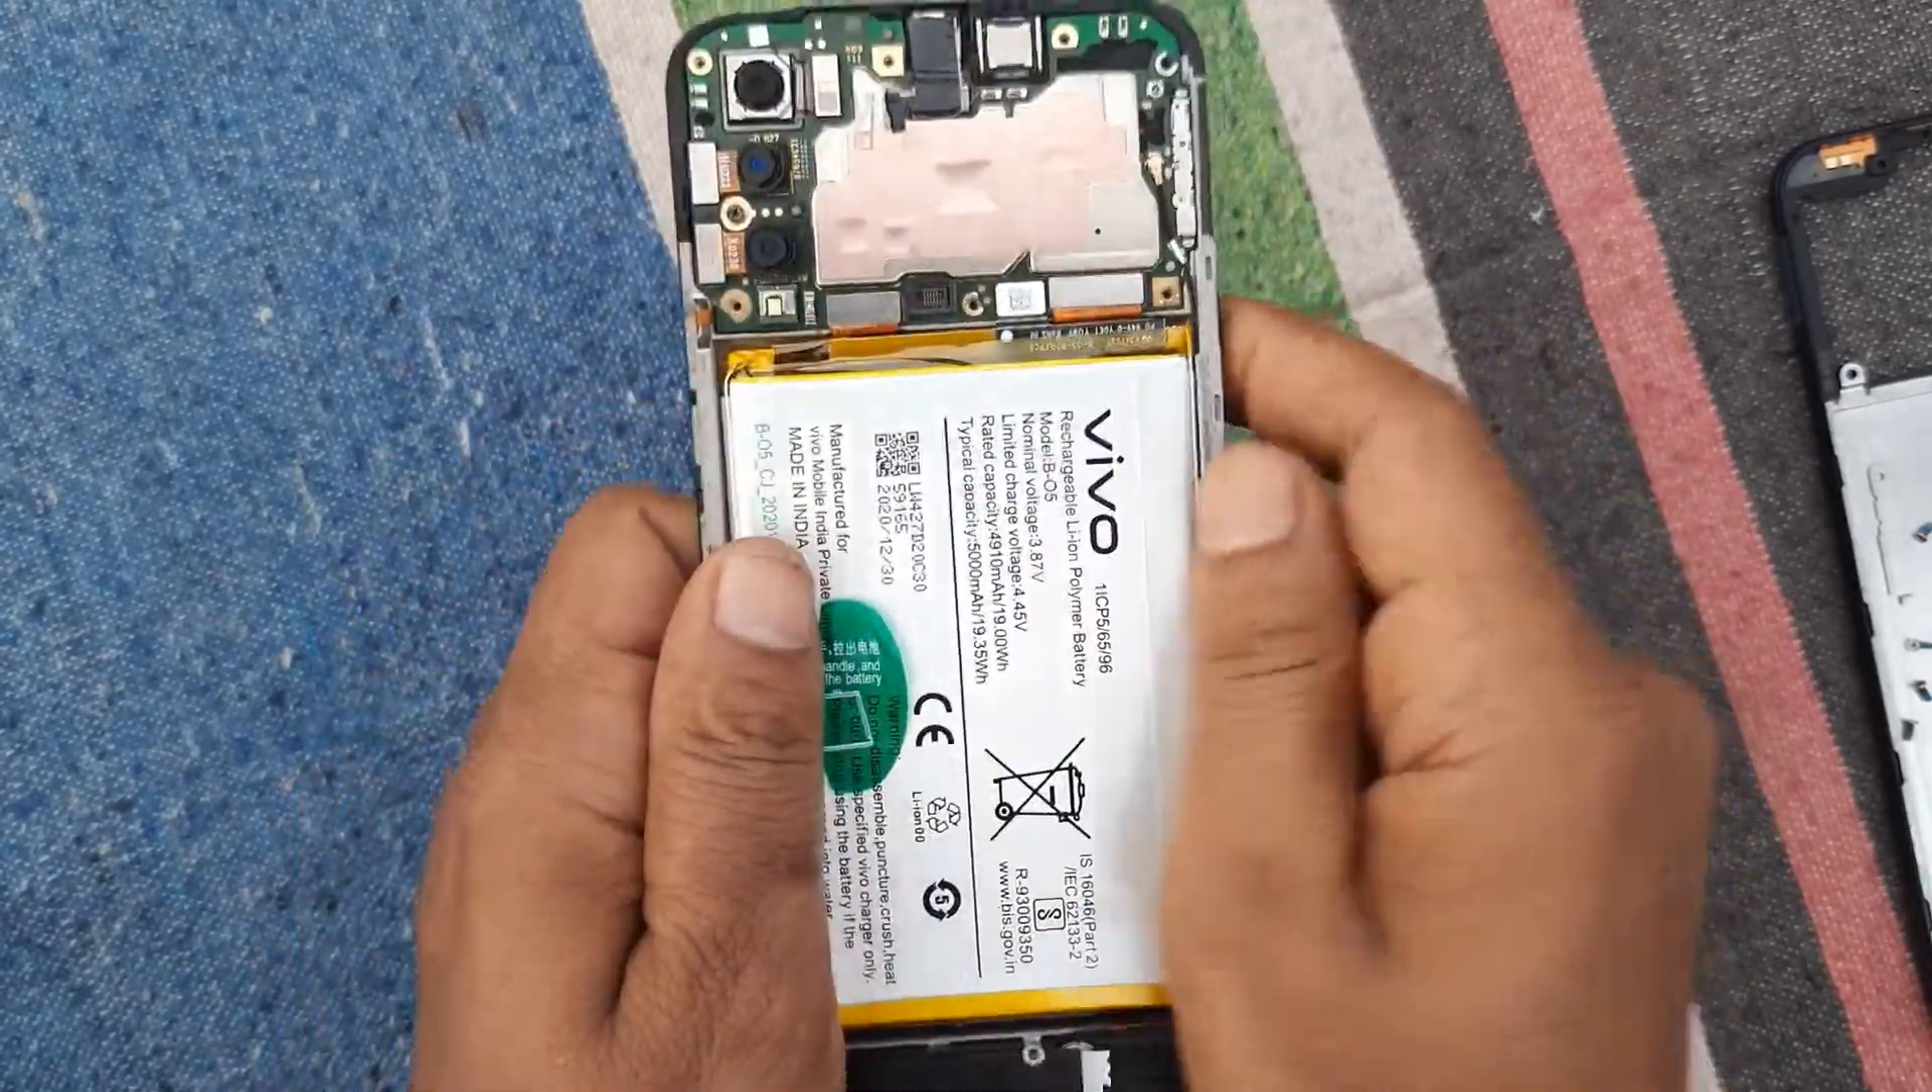तो बैटरी को यहां पर हमने फिट कर दिया।